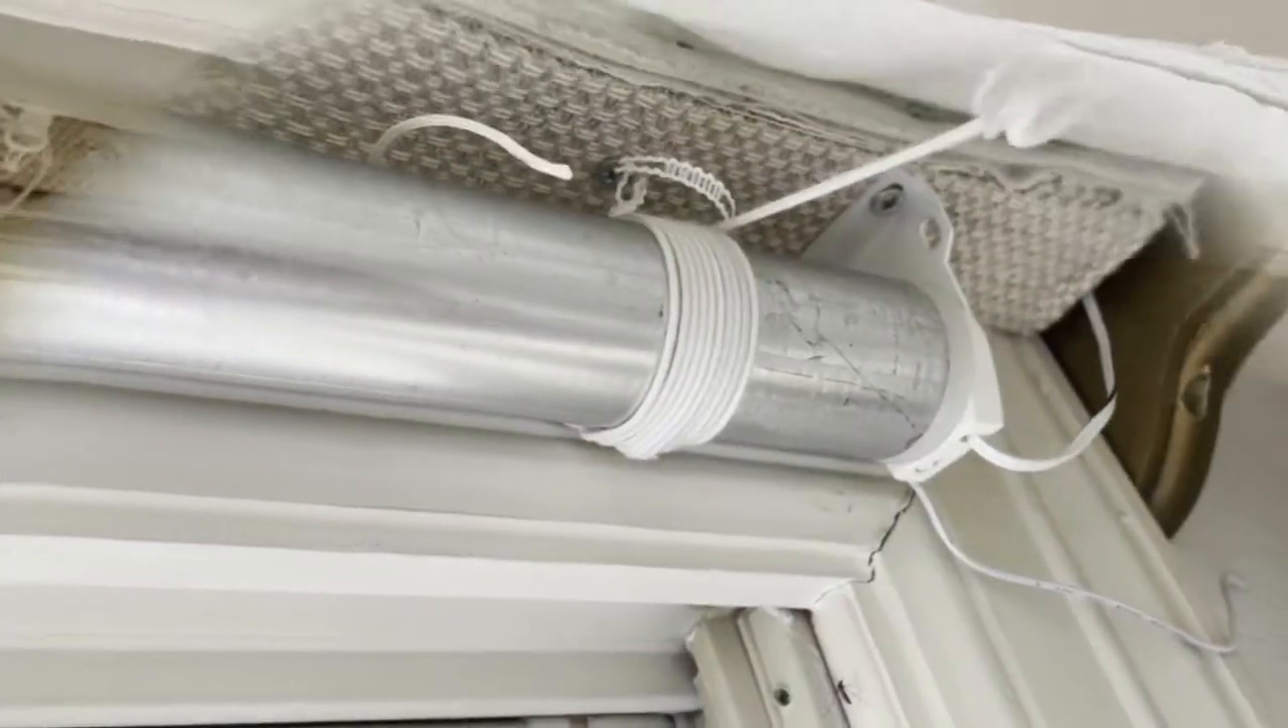You can see now the right hand bracket is installed.